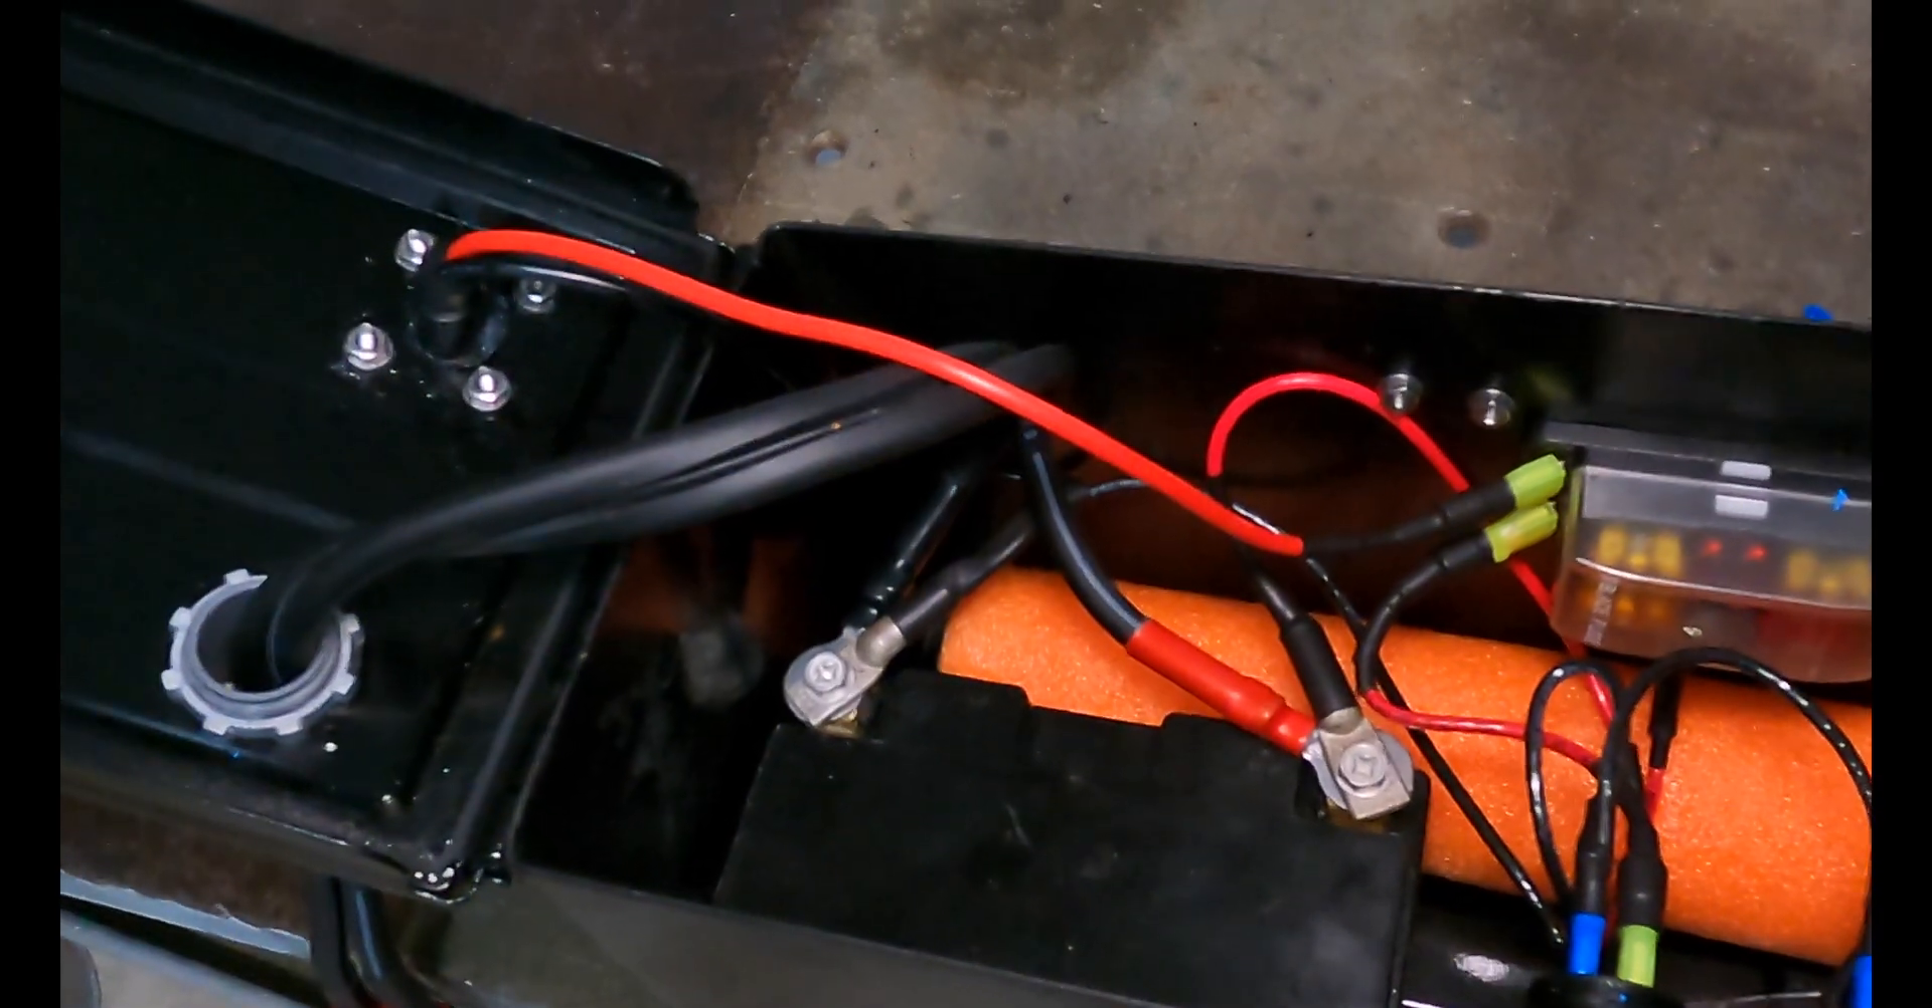Got my fuse box in there. A little pool noodle to hold everything in place so we don't get some sloshing around.